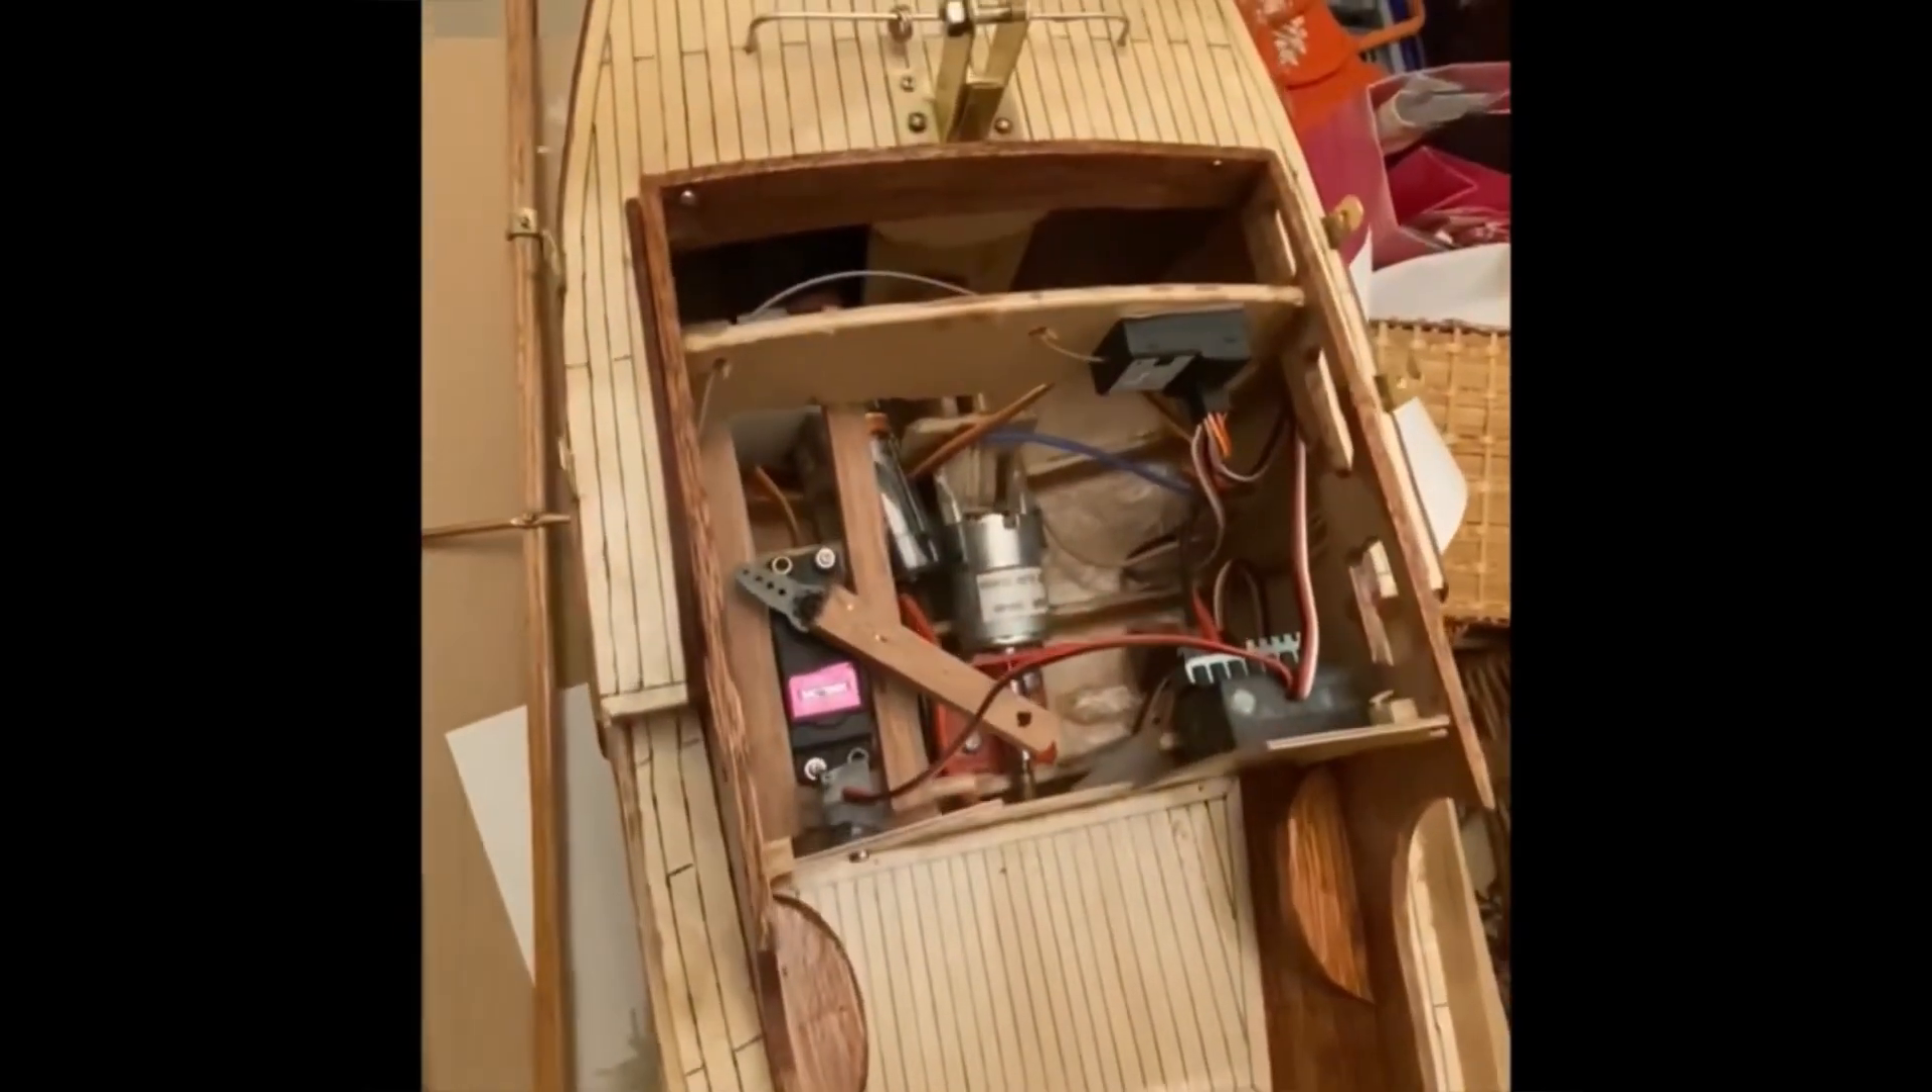Um got all the radio control gear in now.